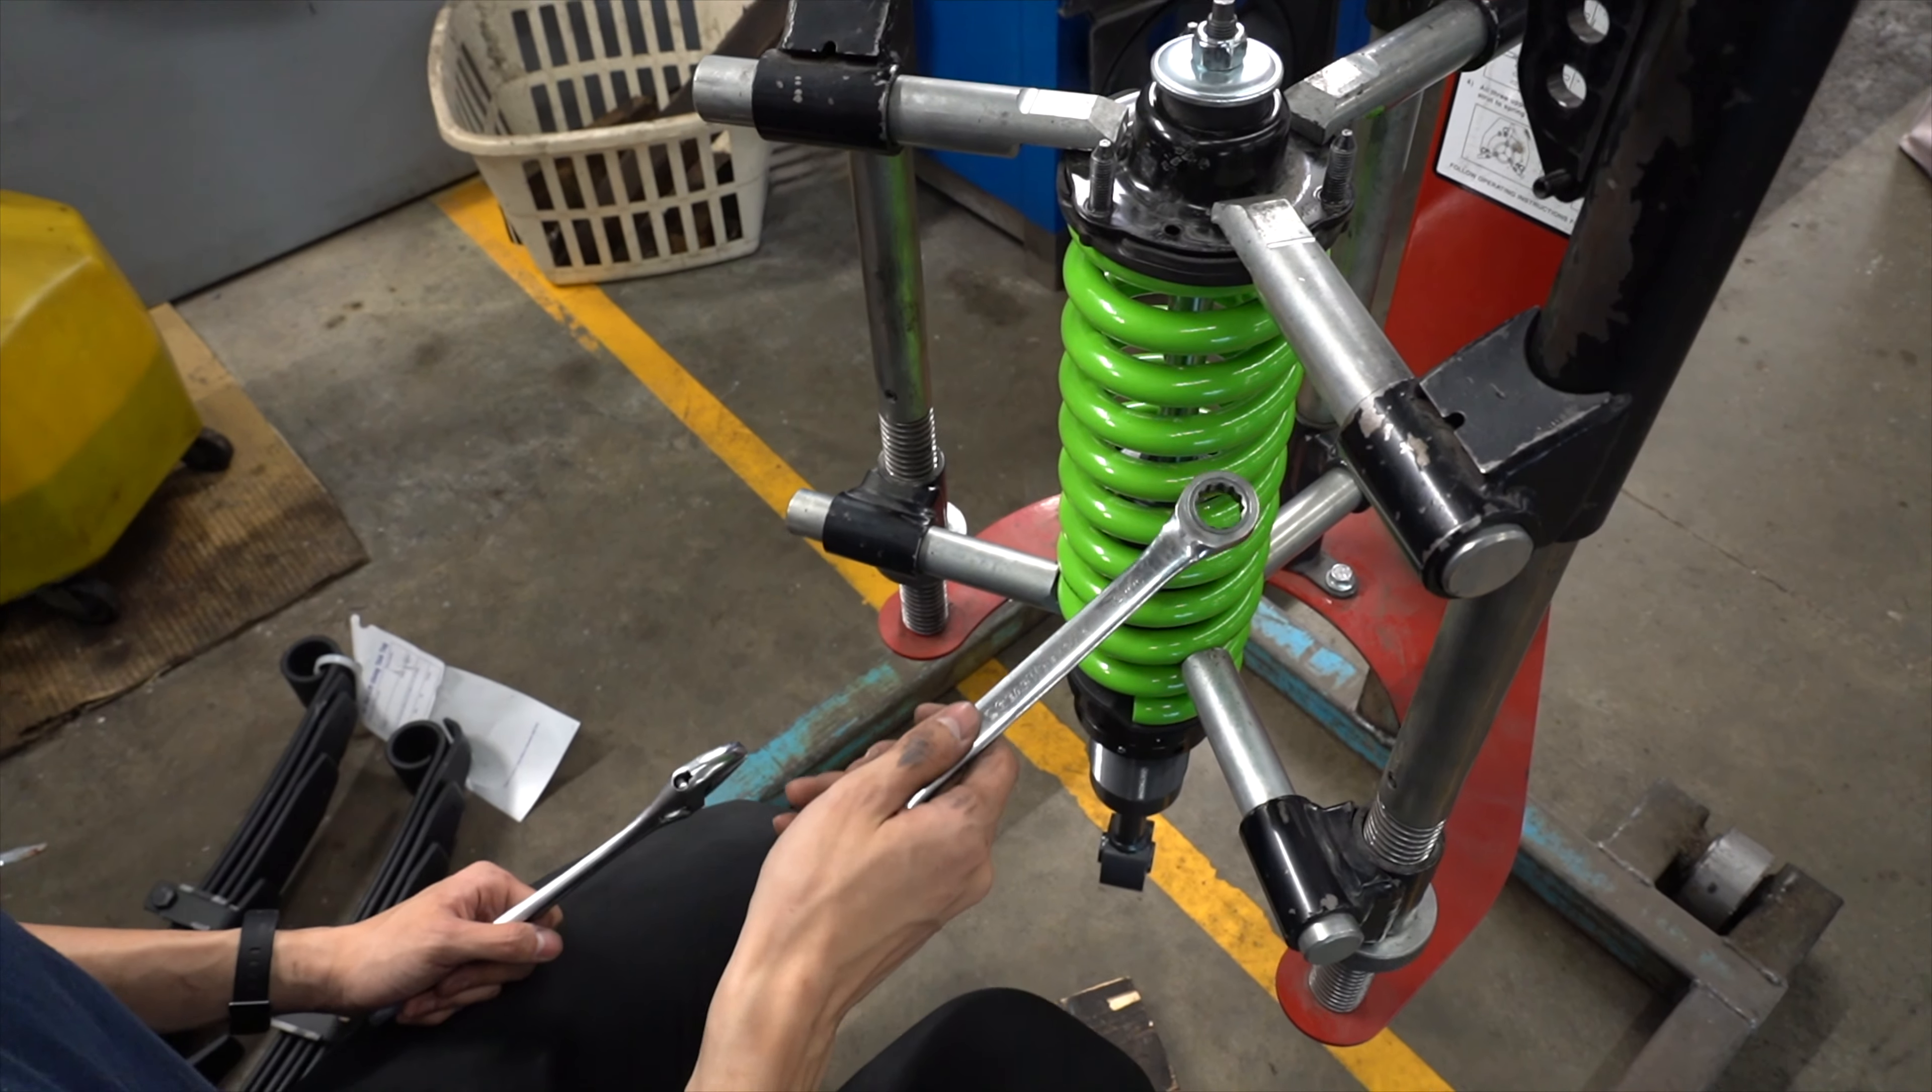So we finally got this strut into the coil spring.